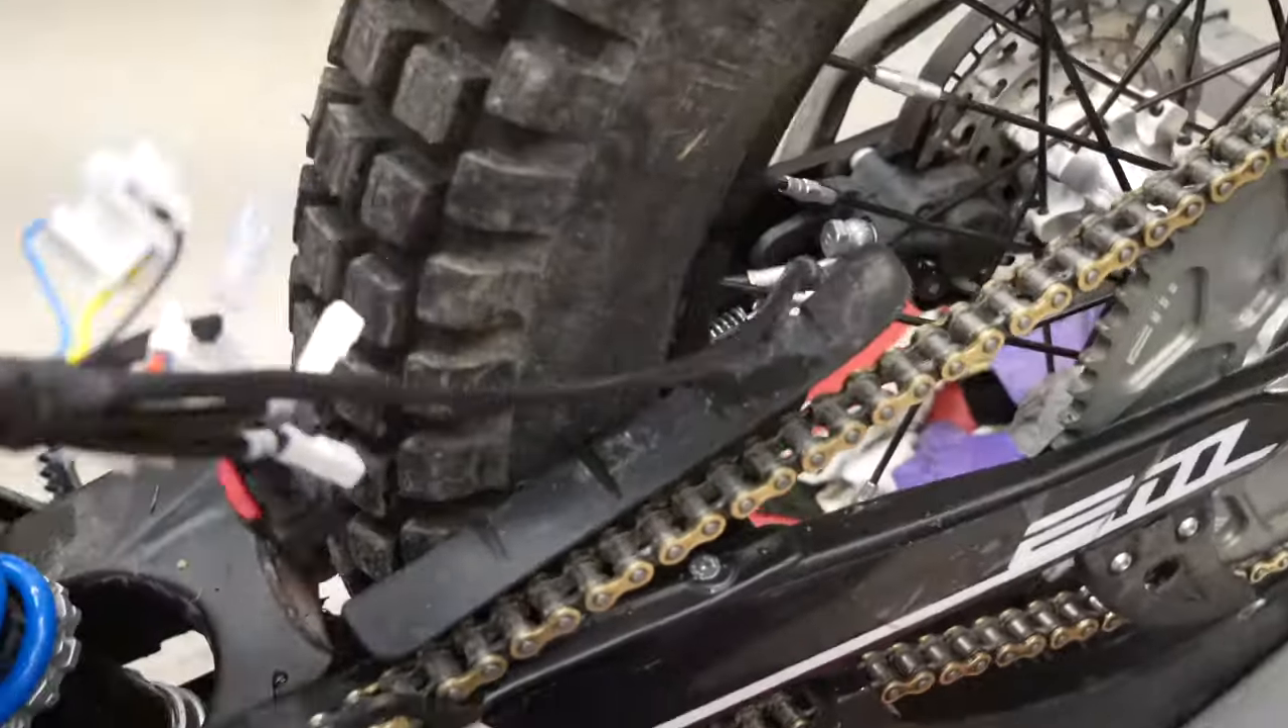And here's the rest of that loom, it's just hanging there right now.